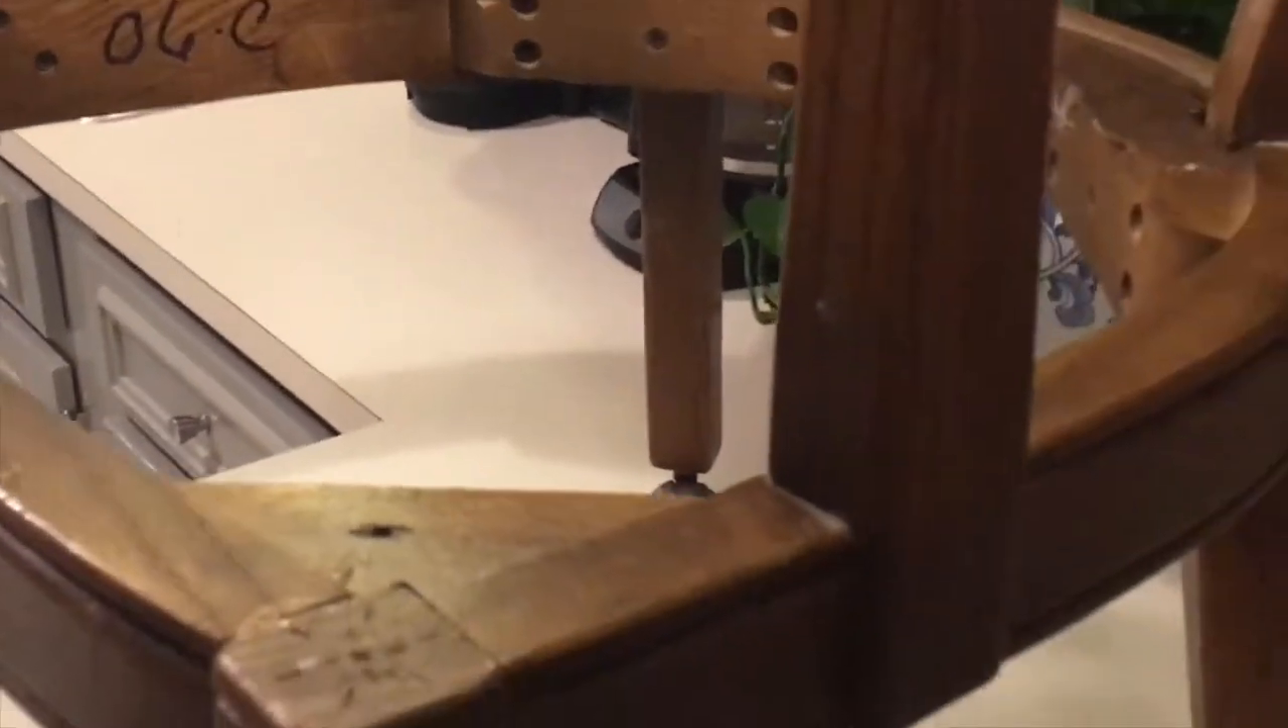So I already removed the seat and it was really simple.